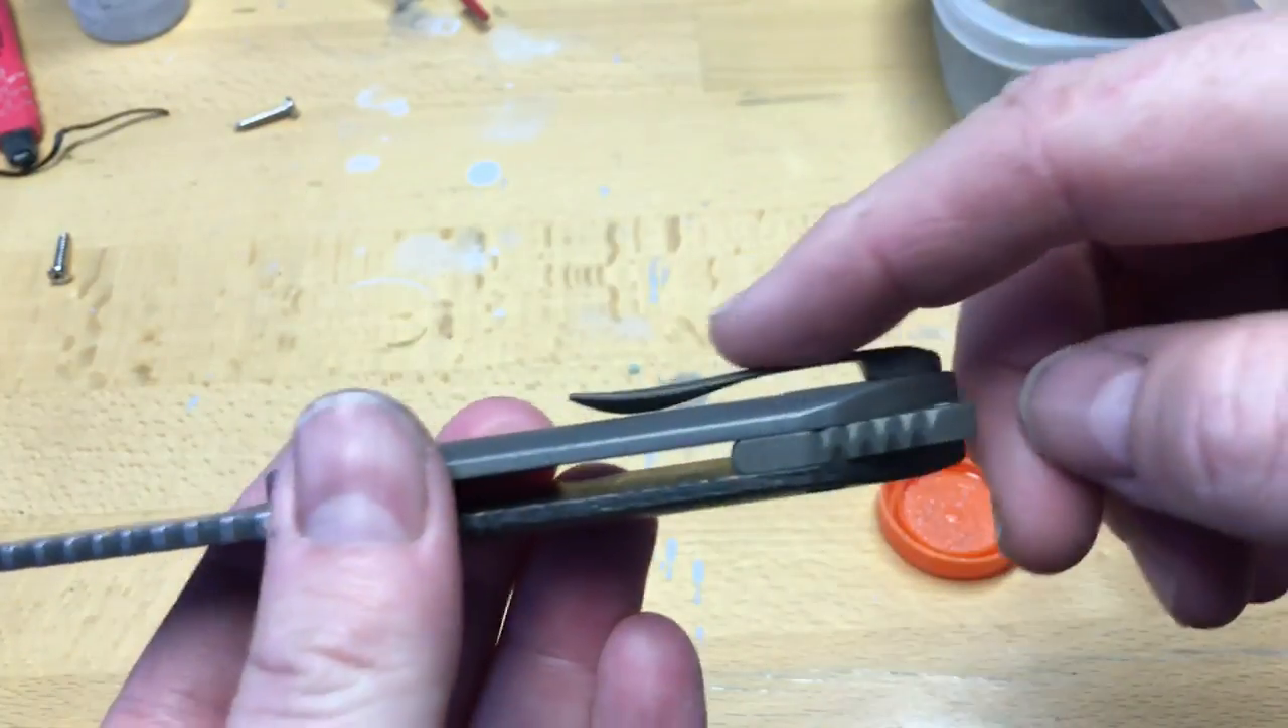The pocket clip is pretty proud back here.